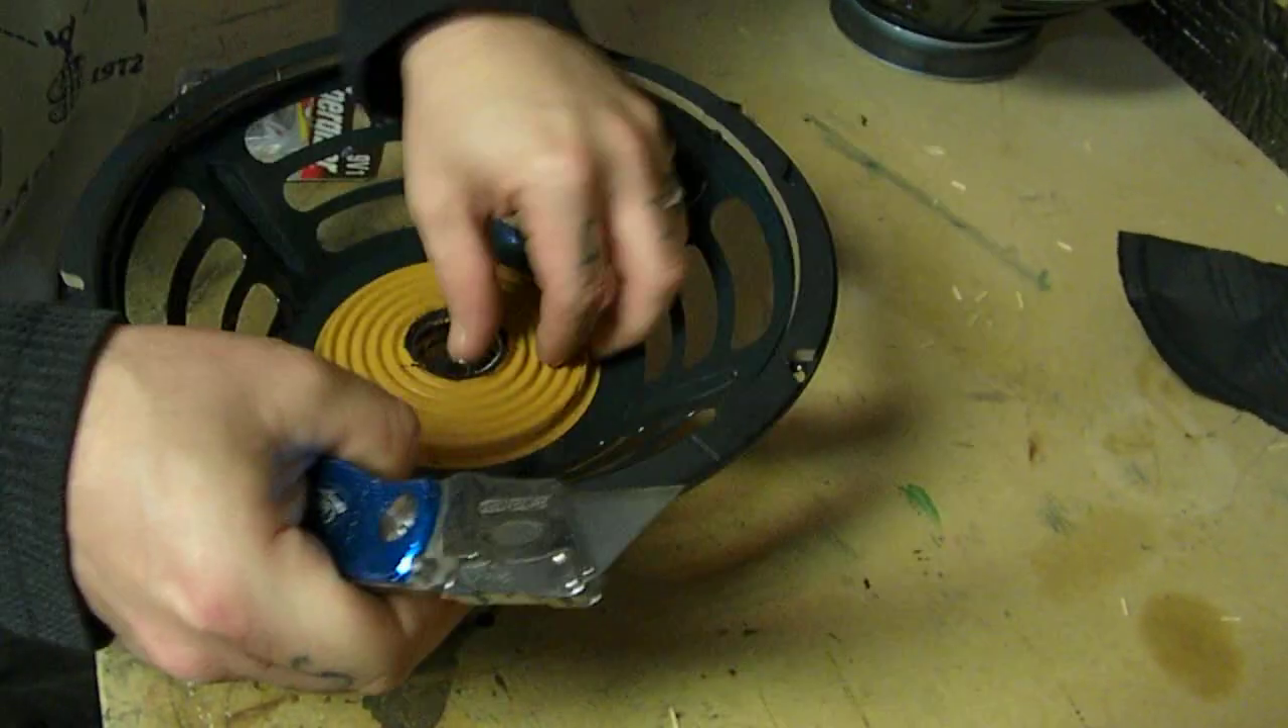Now we got the cone out of the way, get the rest of the spider out of the way.